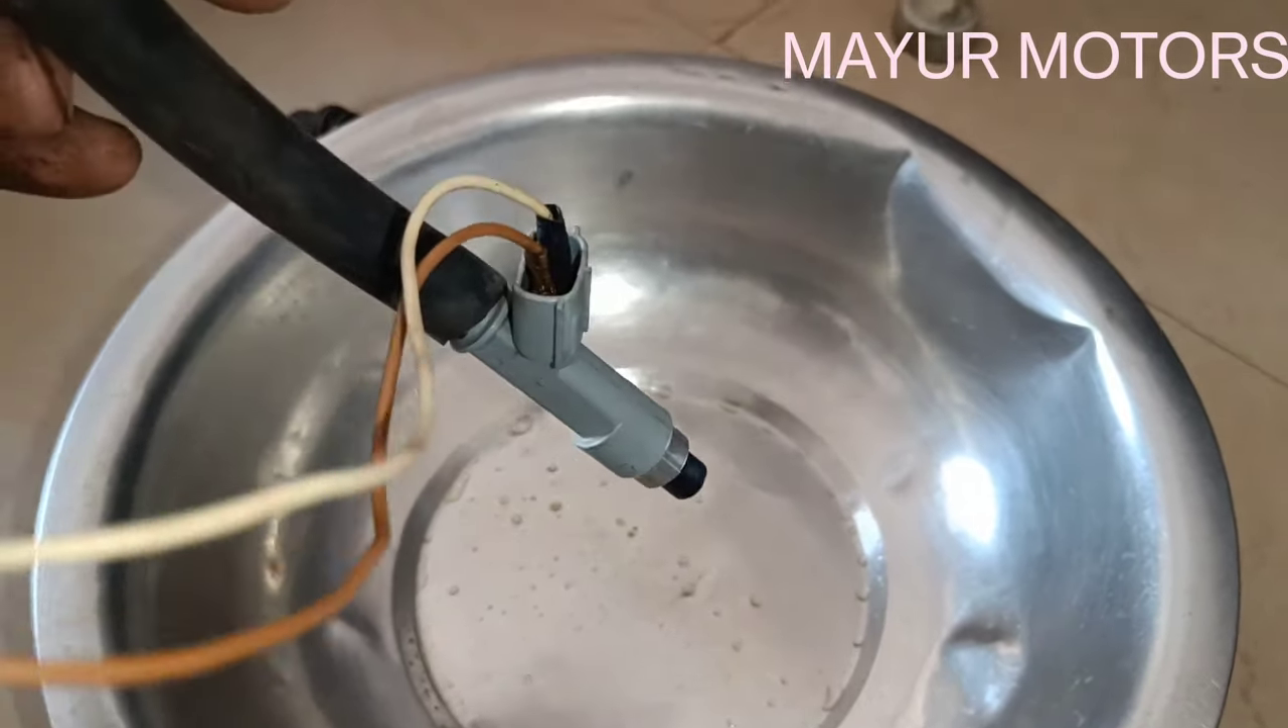इंजक्टर पे दो तार लगा लिया है।